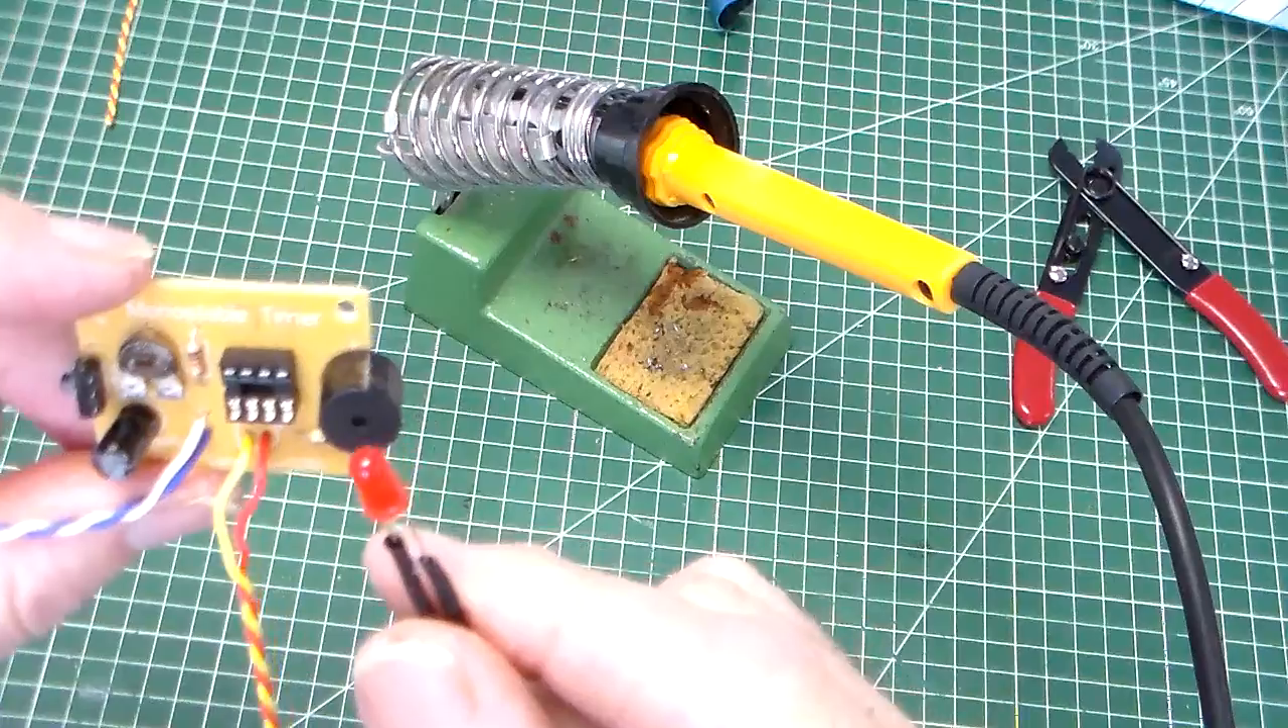So we fitted our buzzer and our LED which are the two output components.